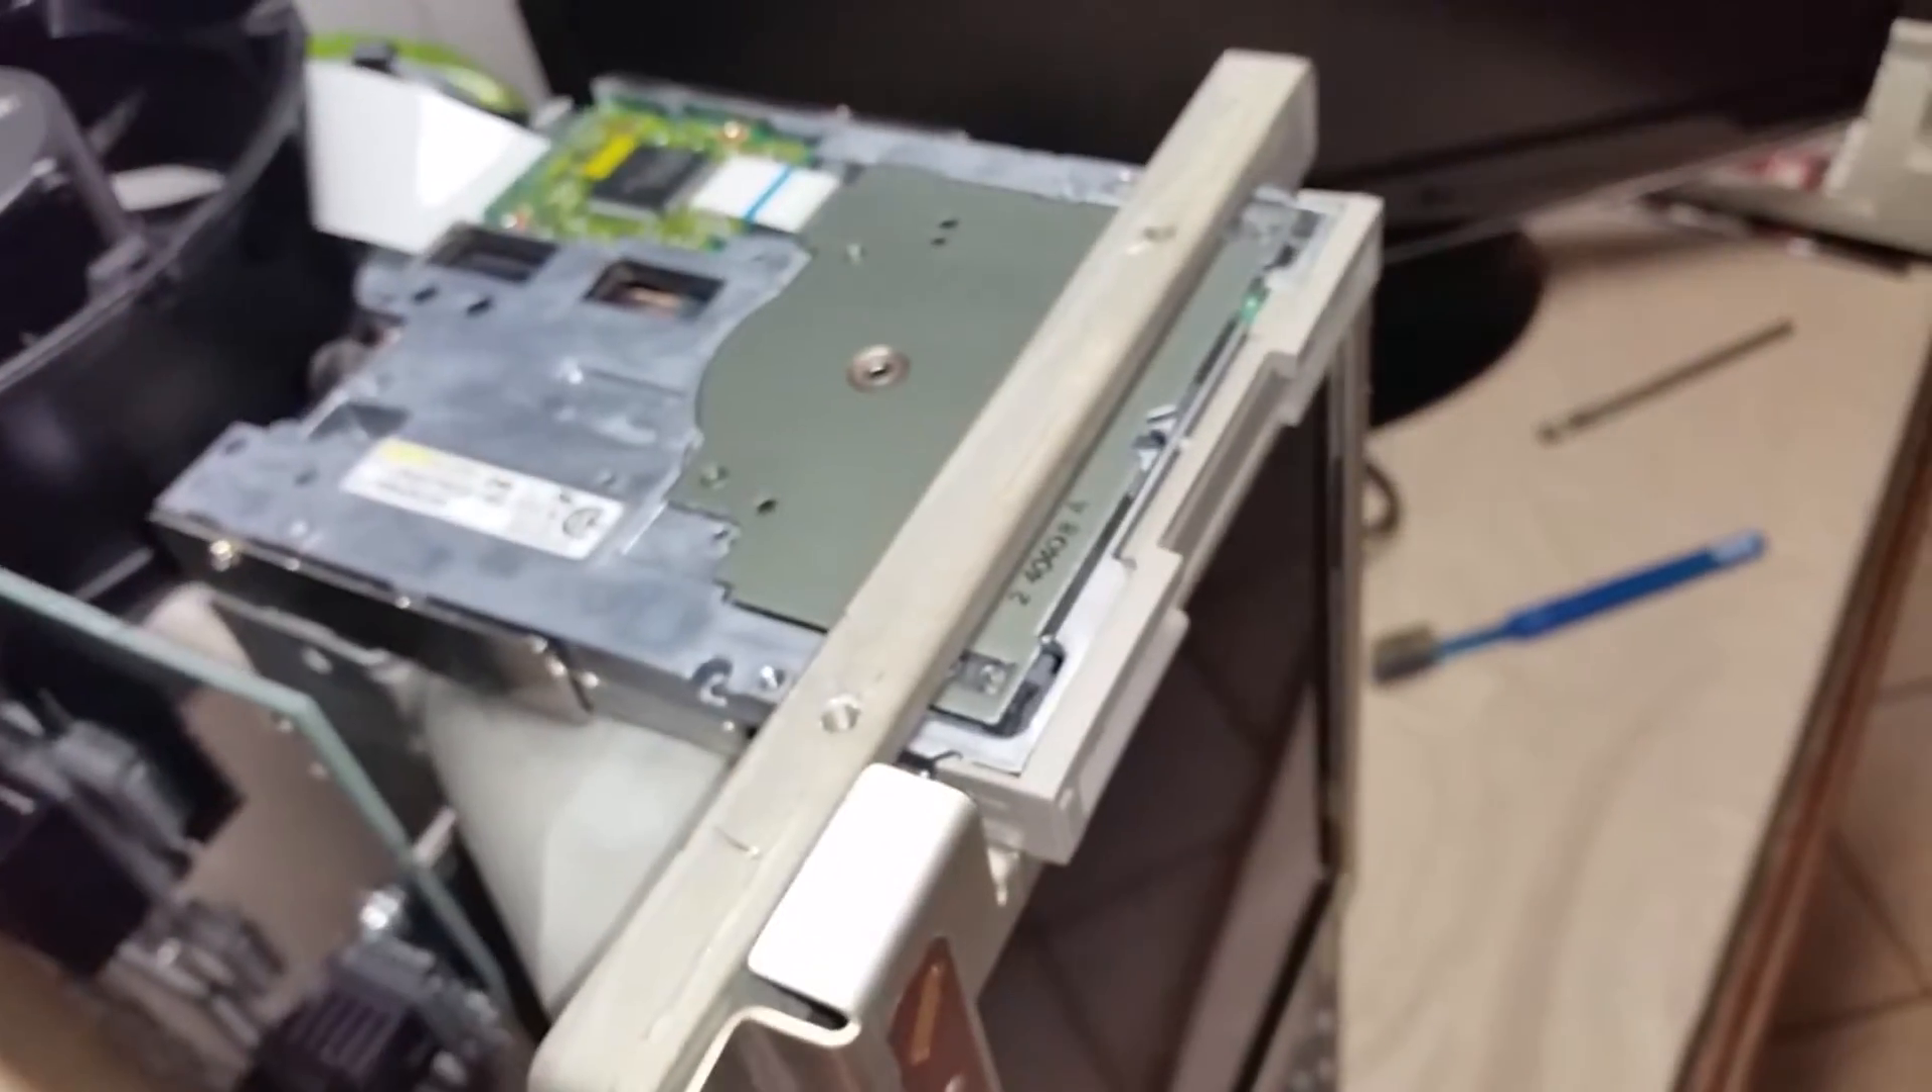And now you've got your floppy installed.